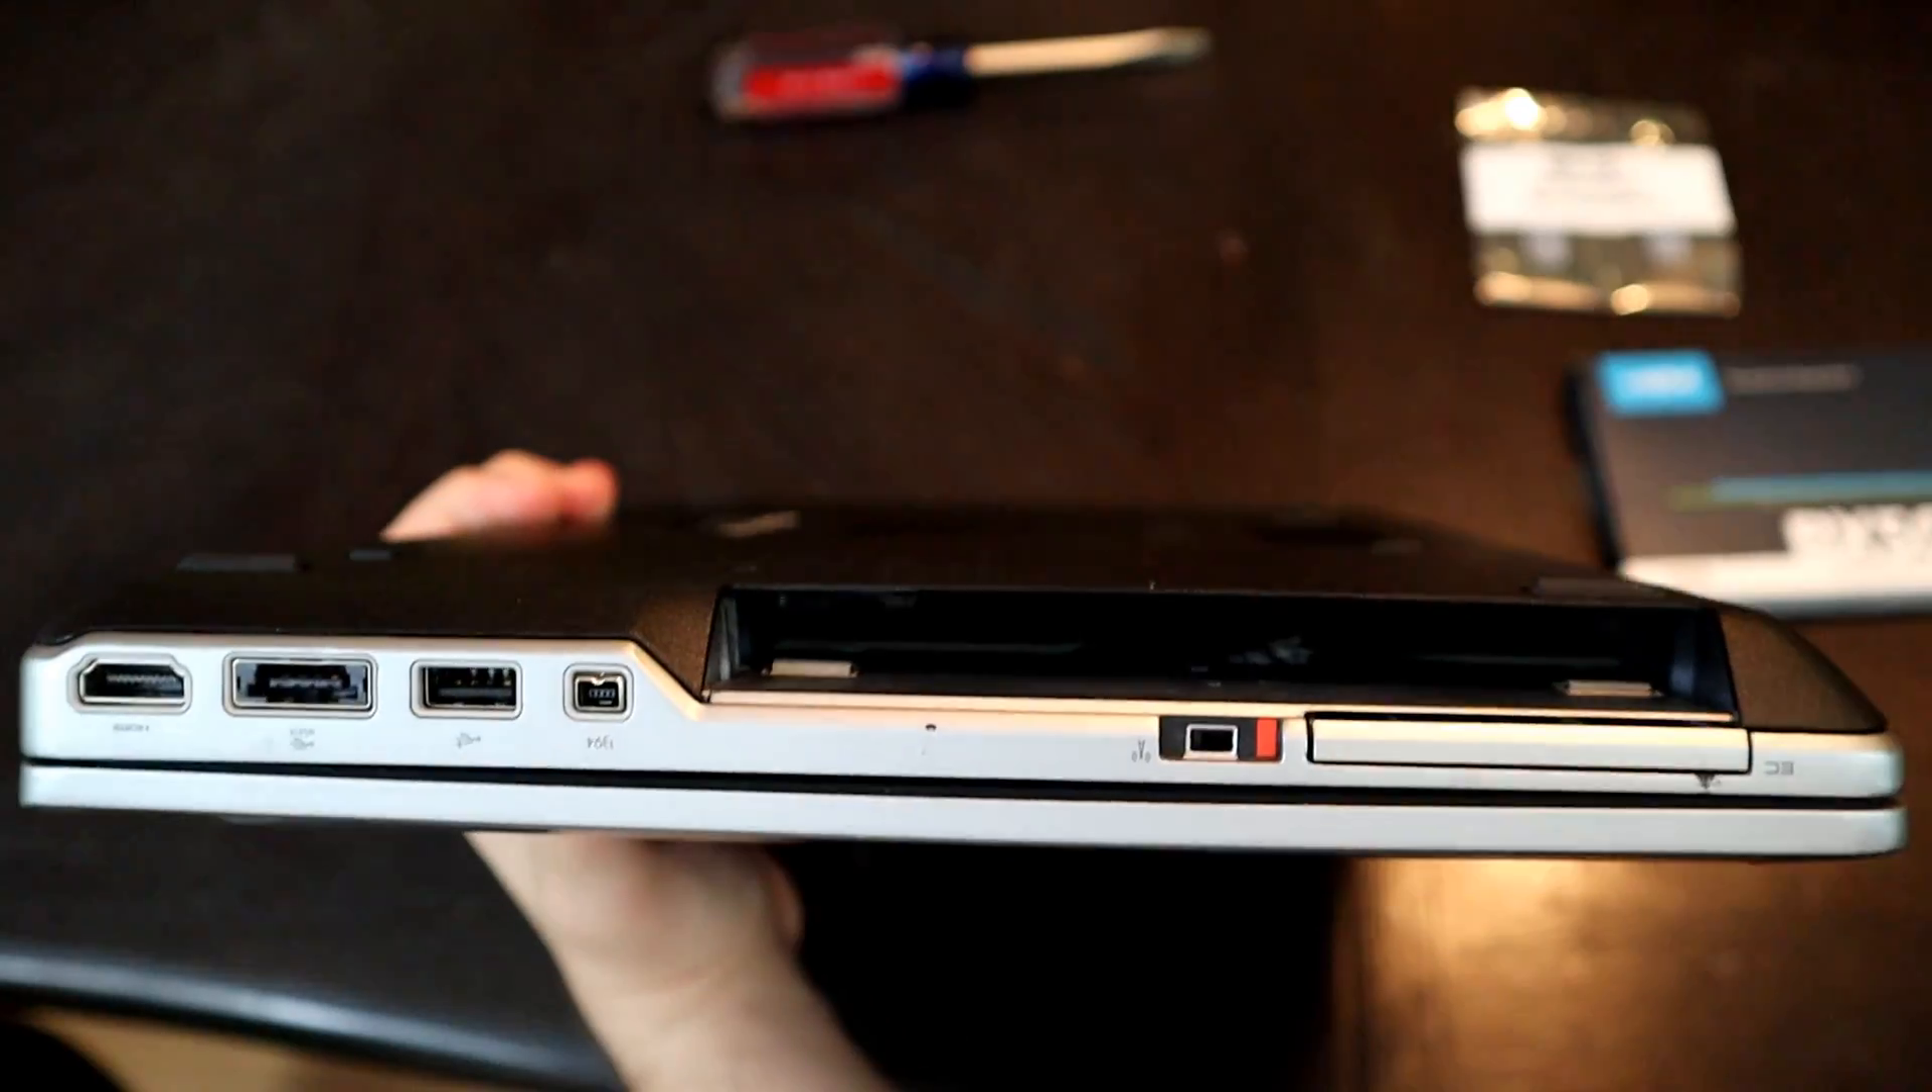Out comes your optical drive. You can see it's just a bay right there.